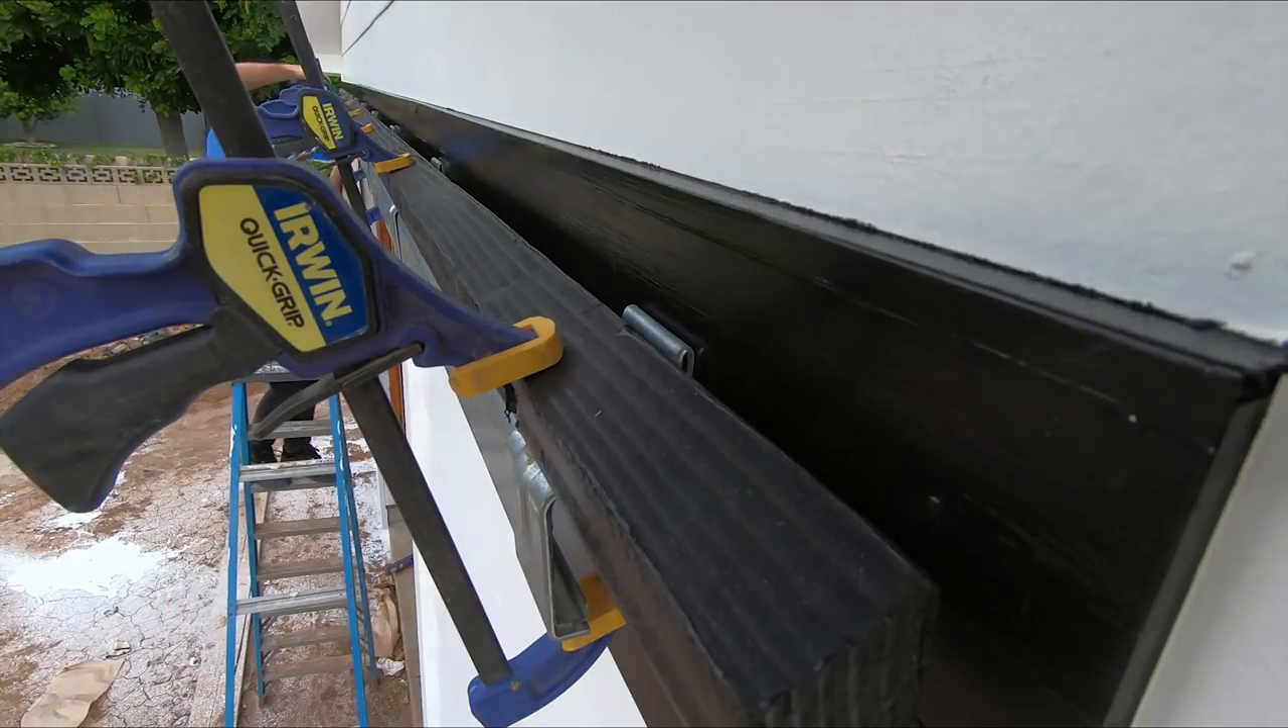I brought the wood up and shifted it to the right place. Then I clamped it down at every bracket, every place where there was construction adhesive.